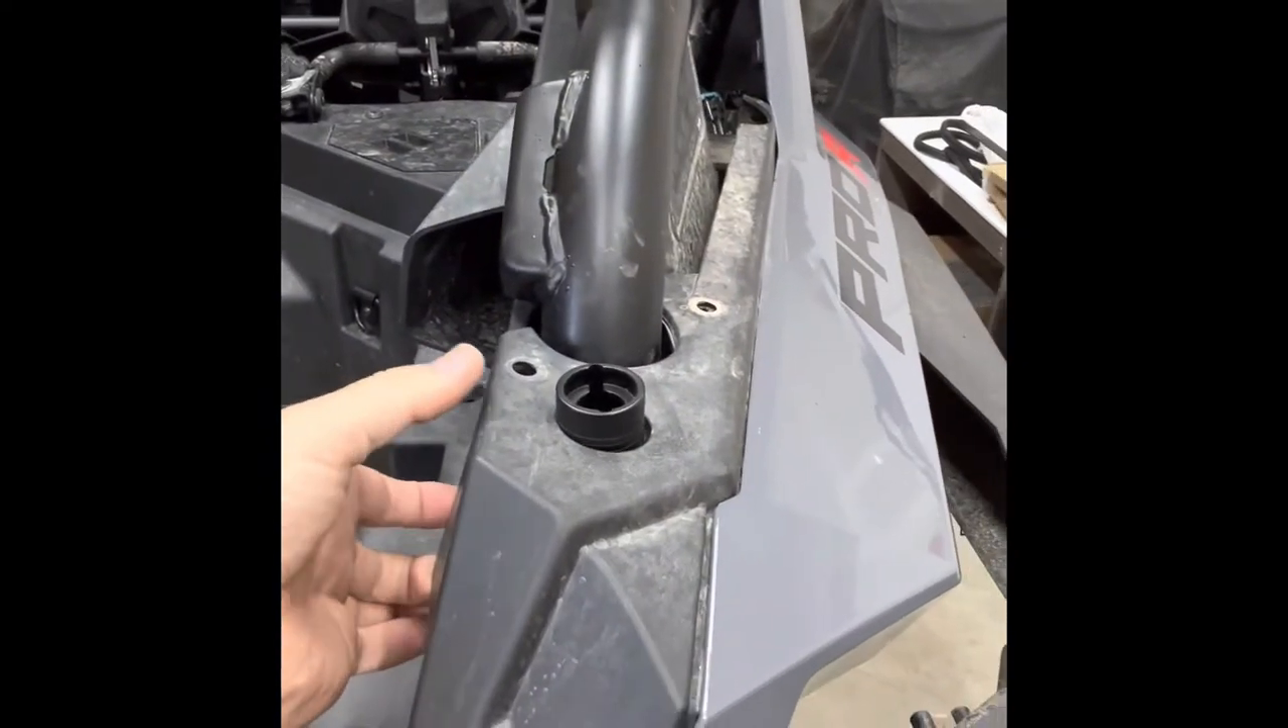Uh, the first thing is, uh, right here, you can already see, I already got one of the quick disconnect, uh, pieces mounted actually to the frame.